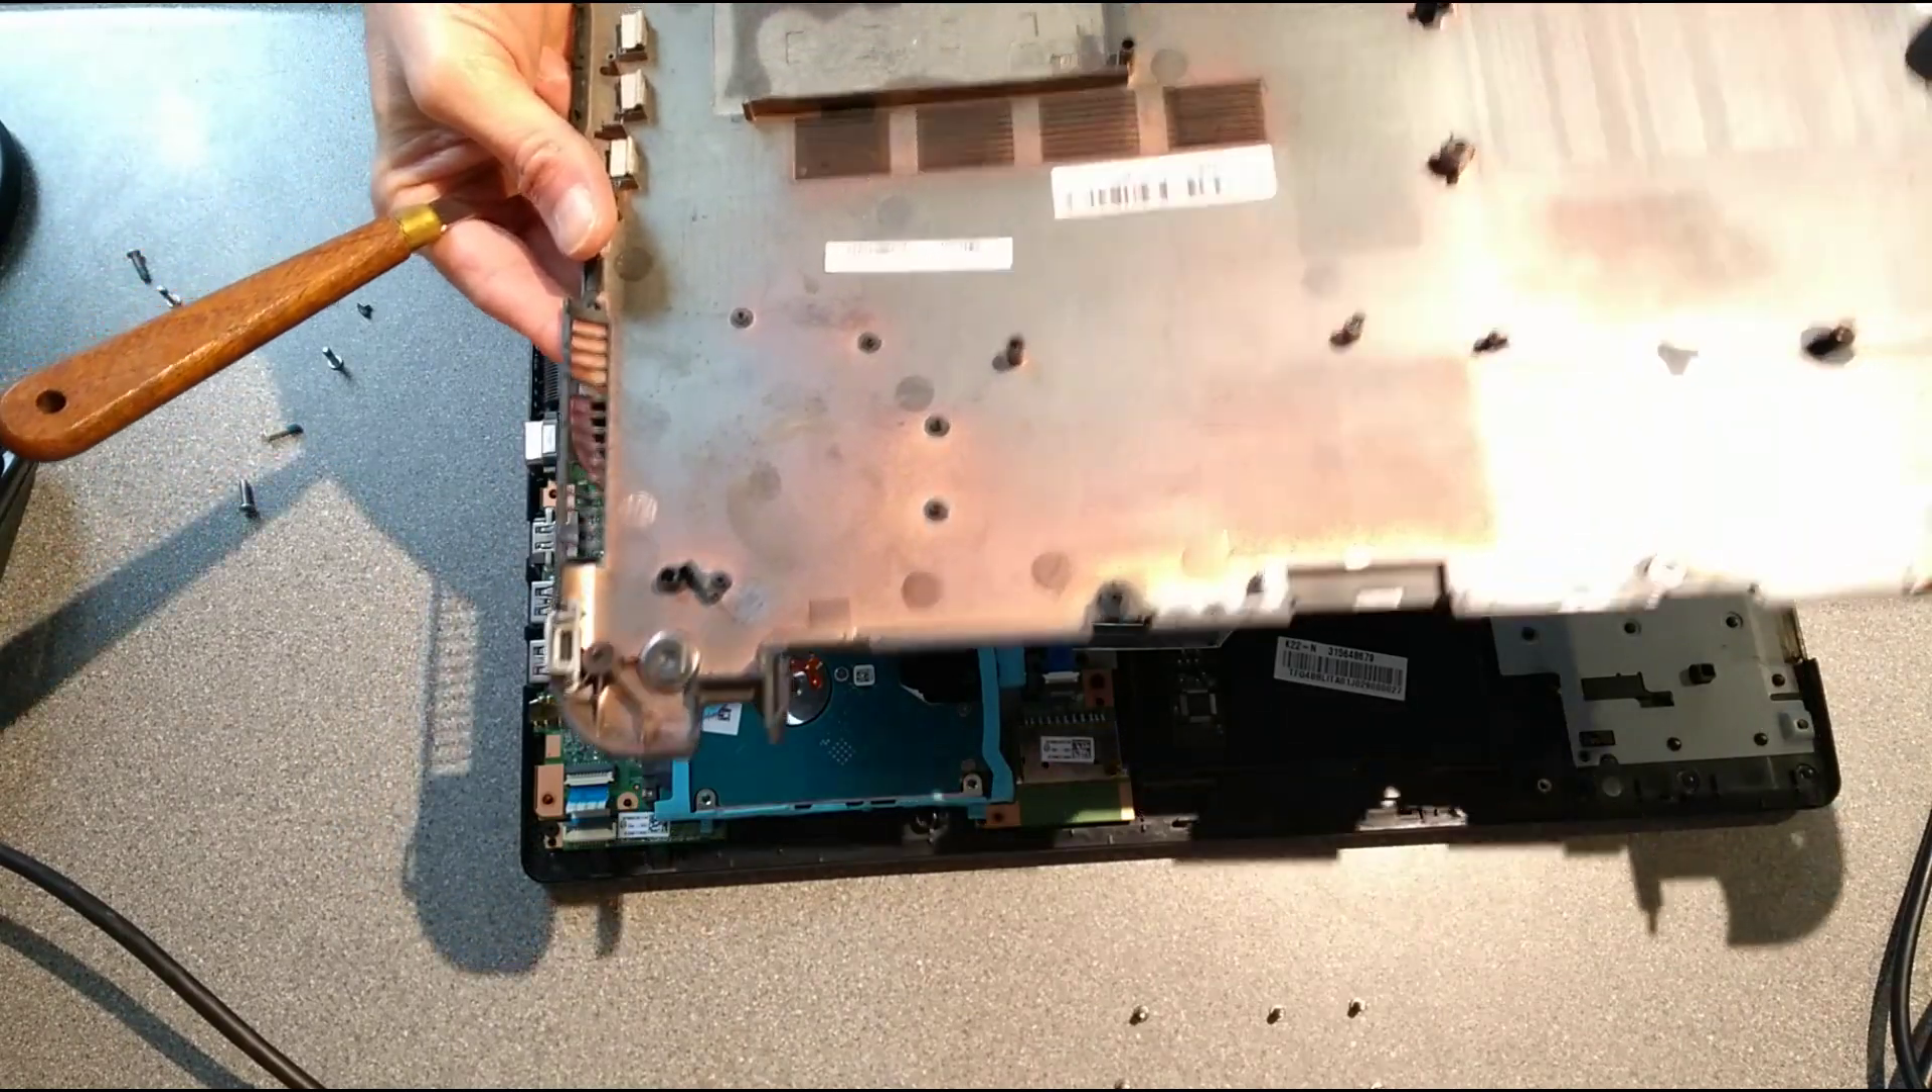And there we go, that's undone that underside panel.